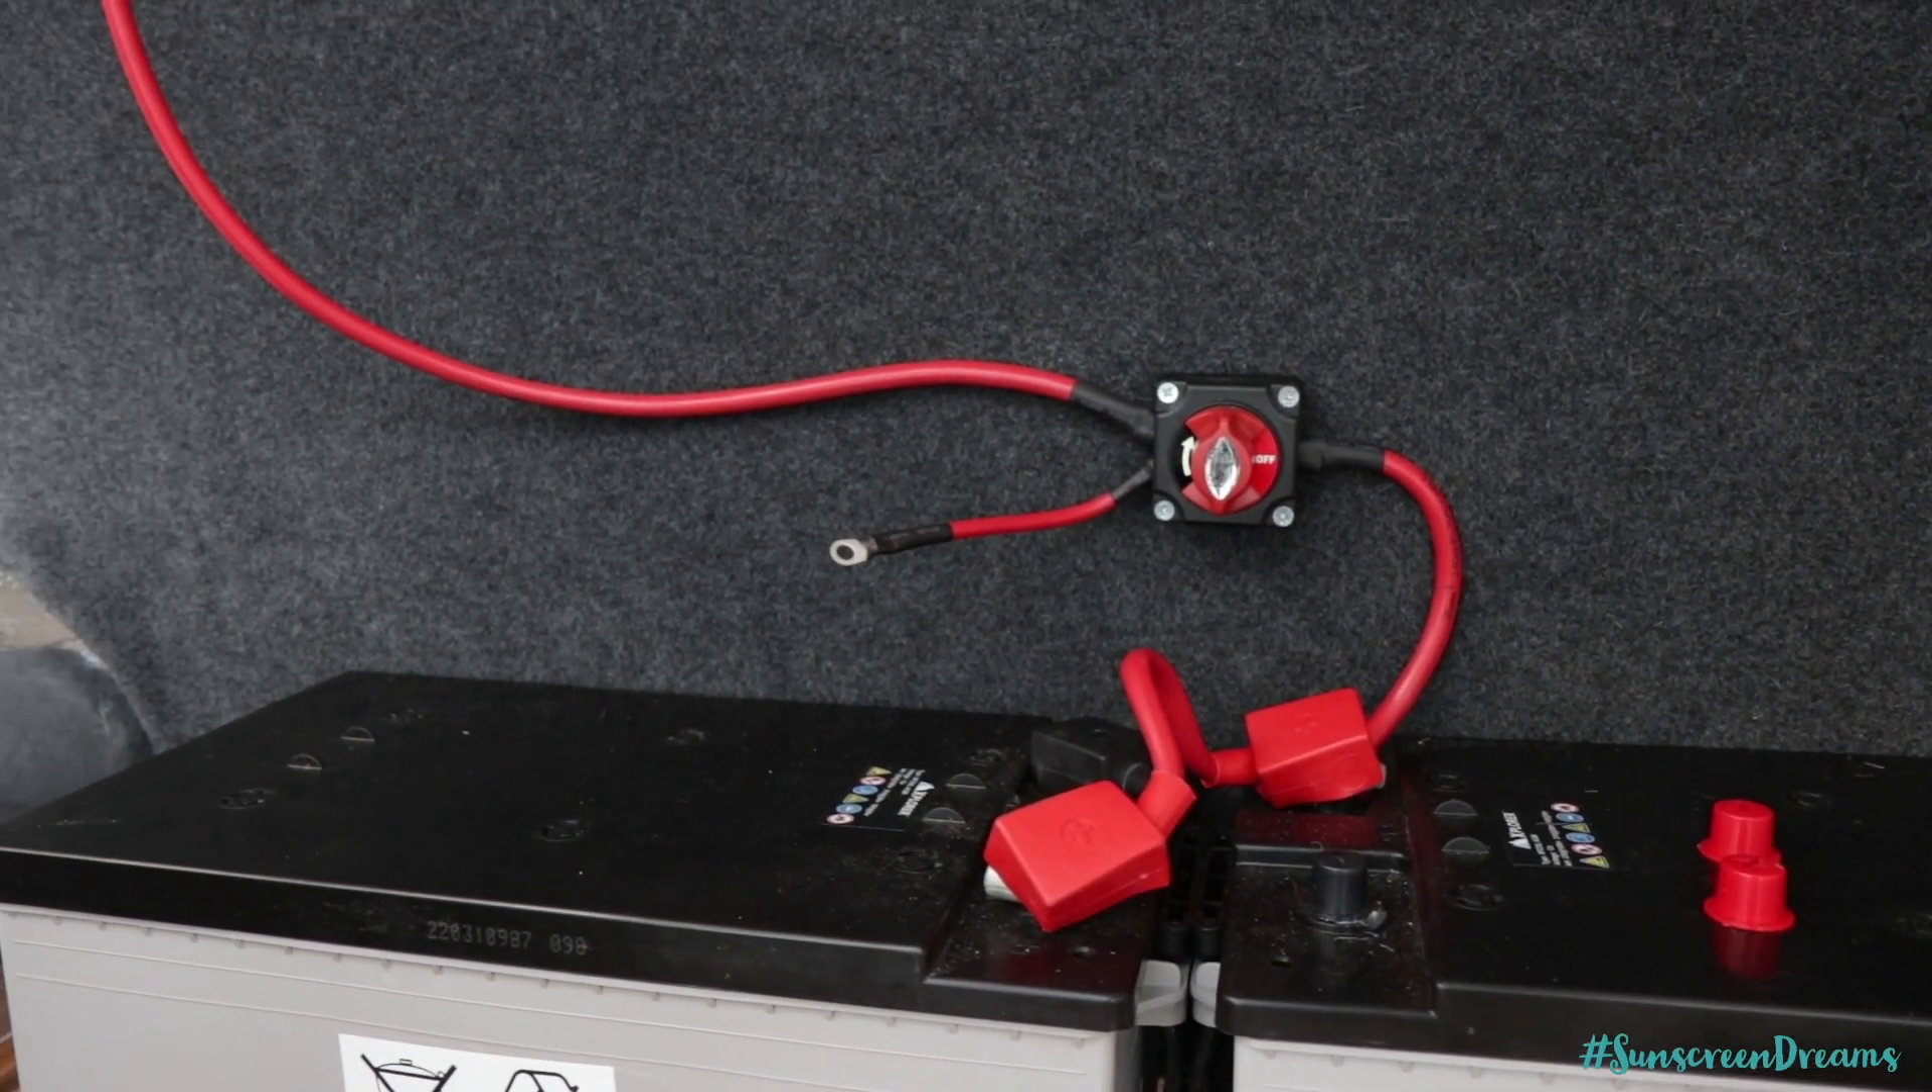We've now mounted the switch onto the back wall, got our positives going into there.